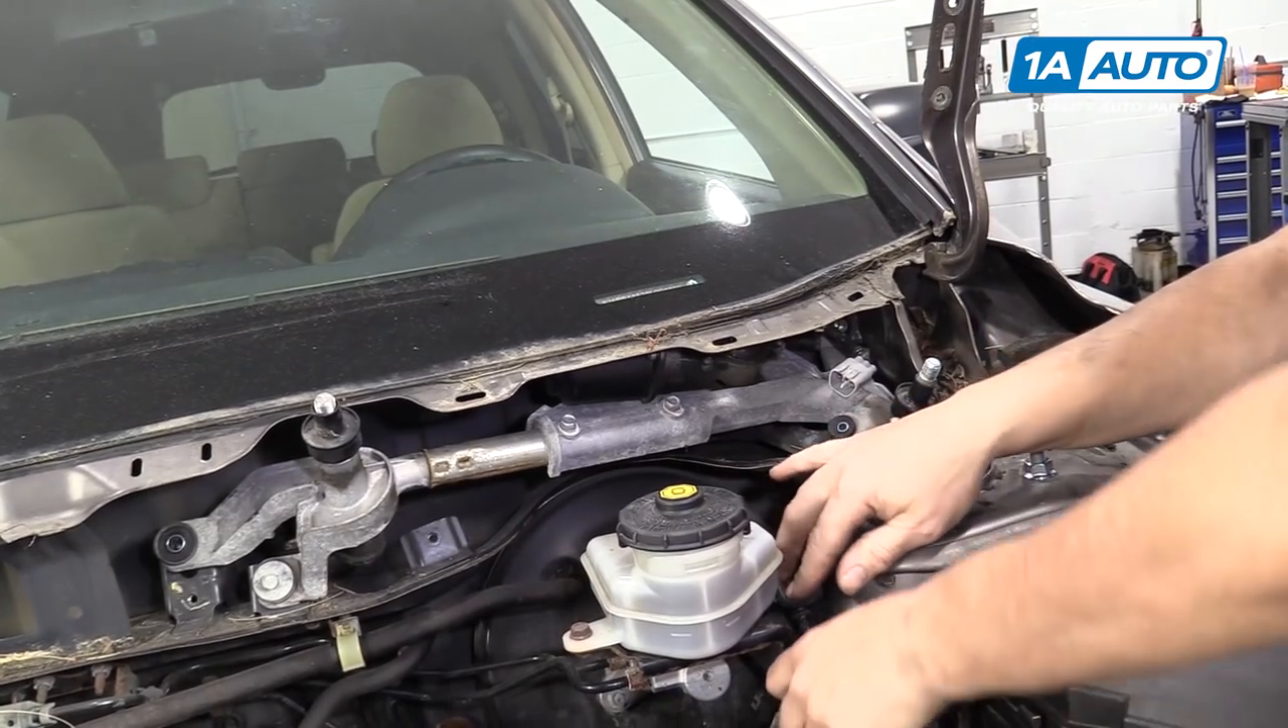And now you see the wiper transmission is exposed.